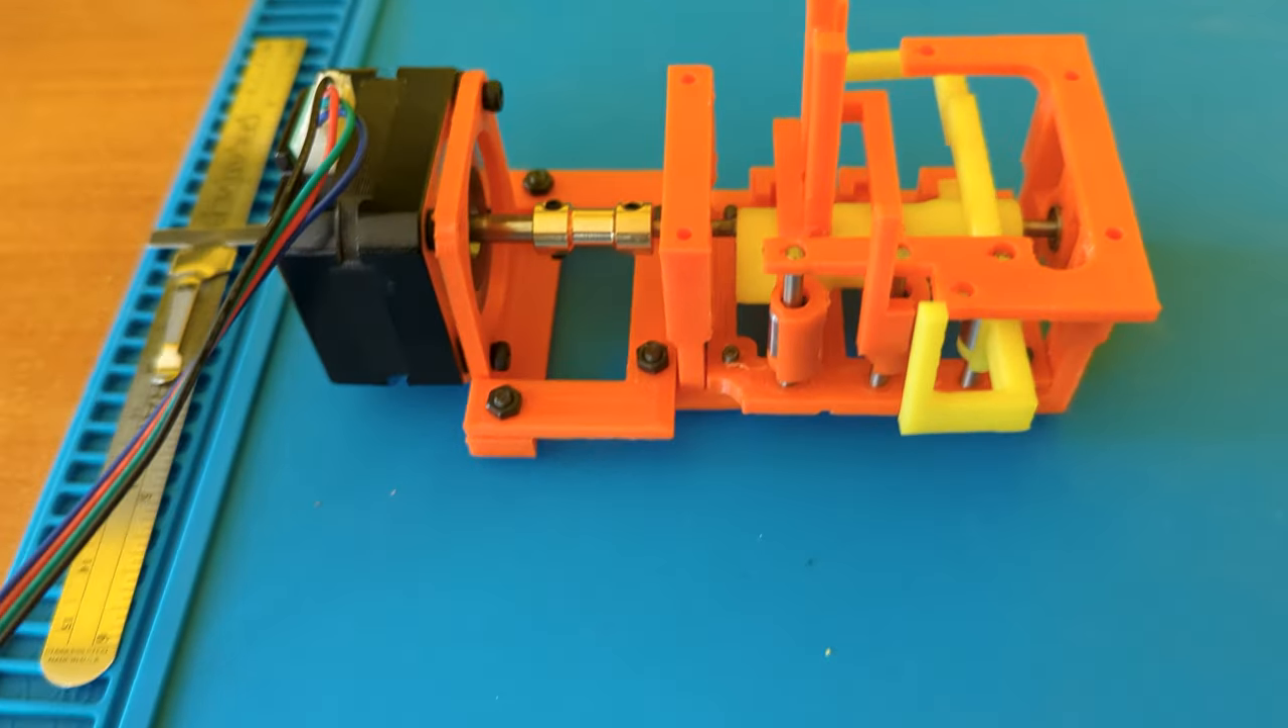Okay, now the mechanism is all assembled.